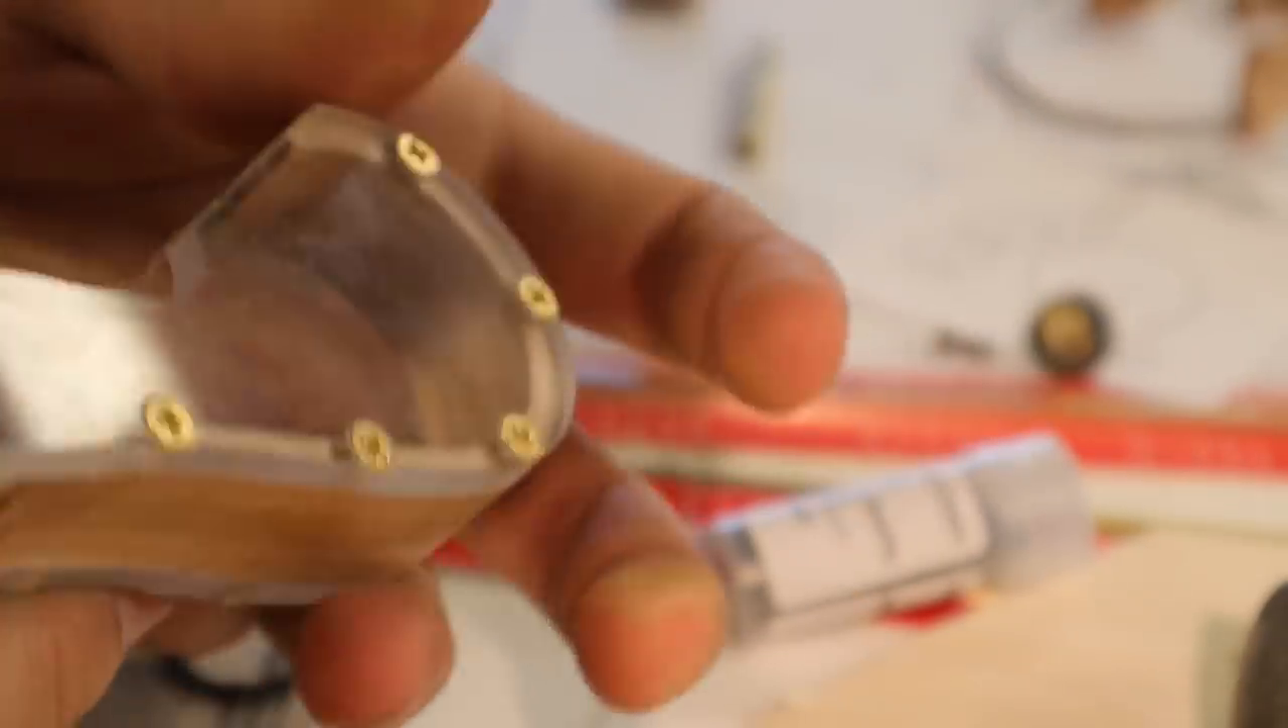That is the bottom portion of the crankcase put together yeah that's a lot of screws holding that together.